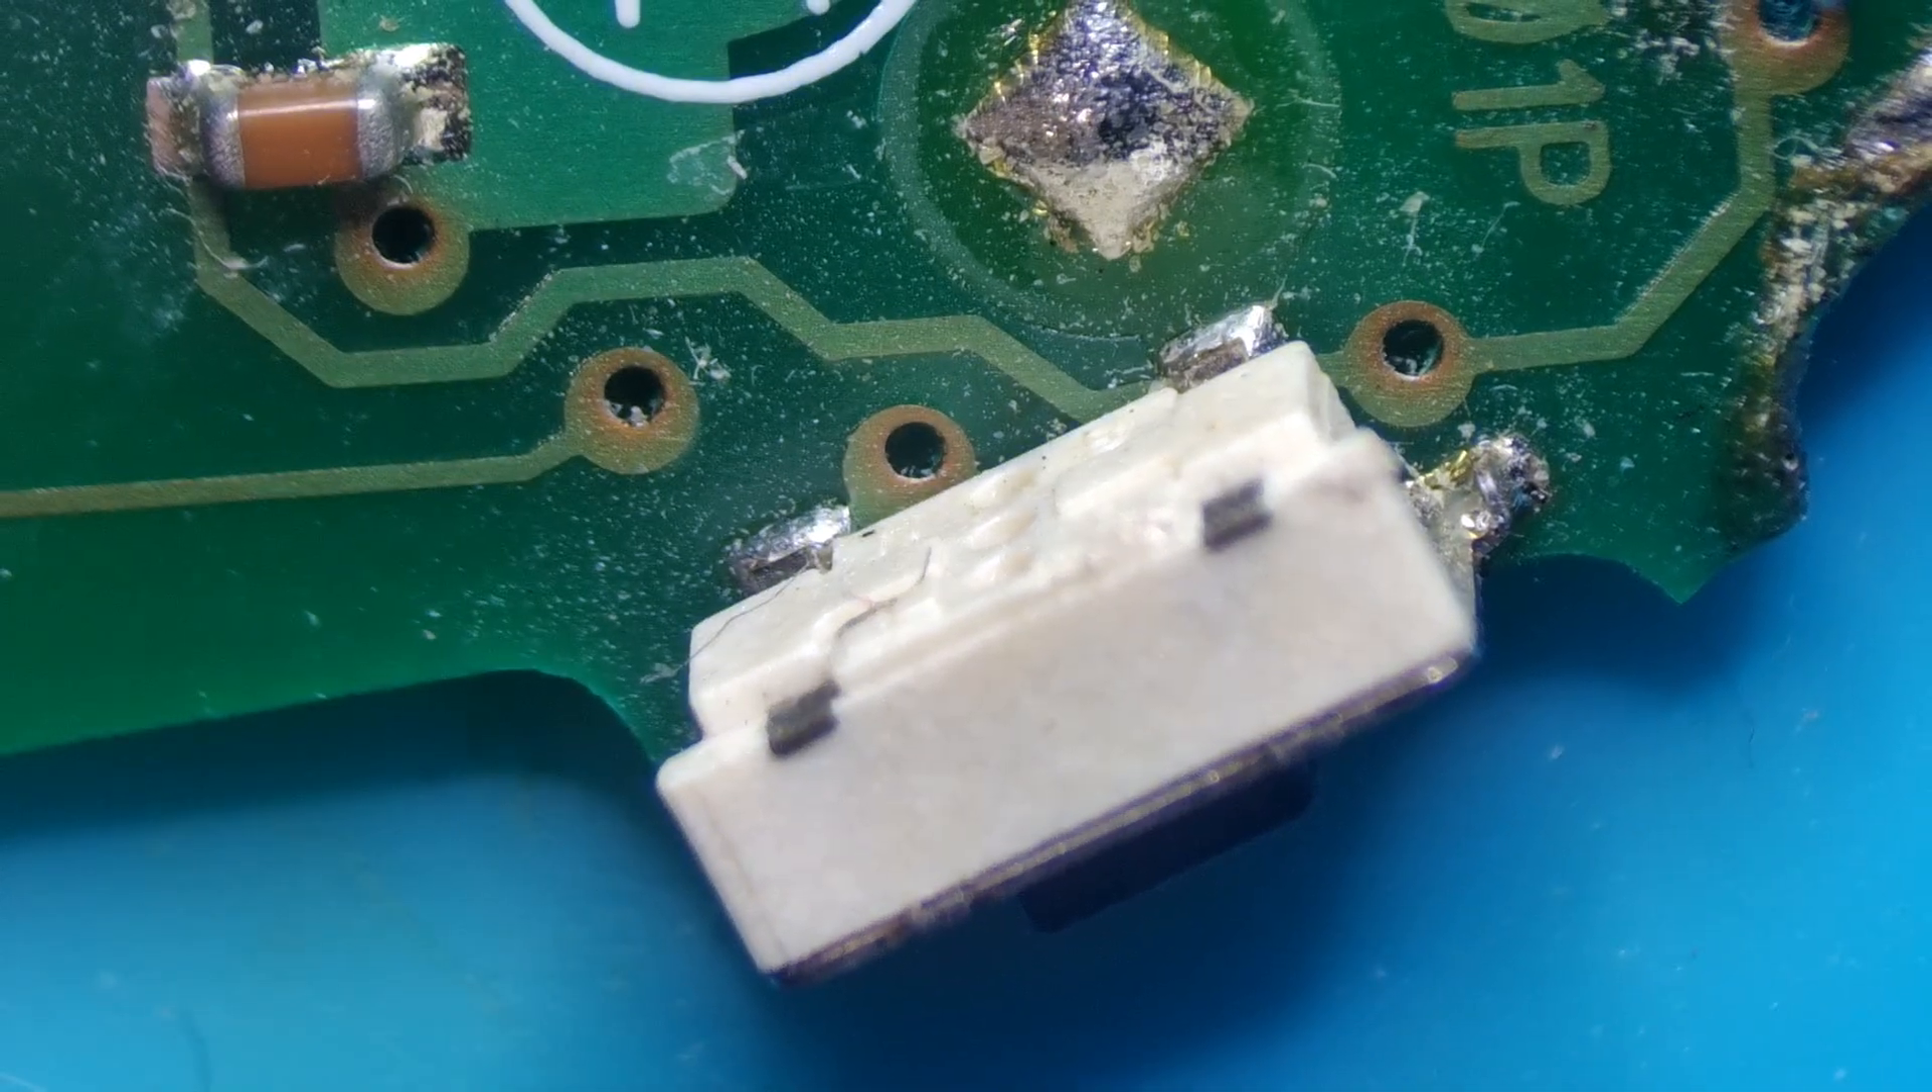And then at the back here, let's have a look. we can see that the switch is soldered onto the board from these two points here.